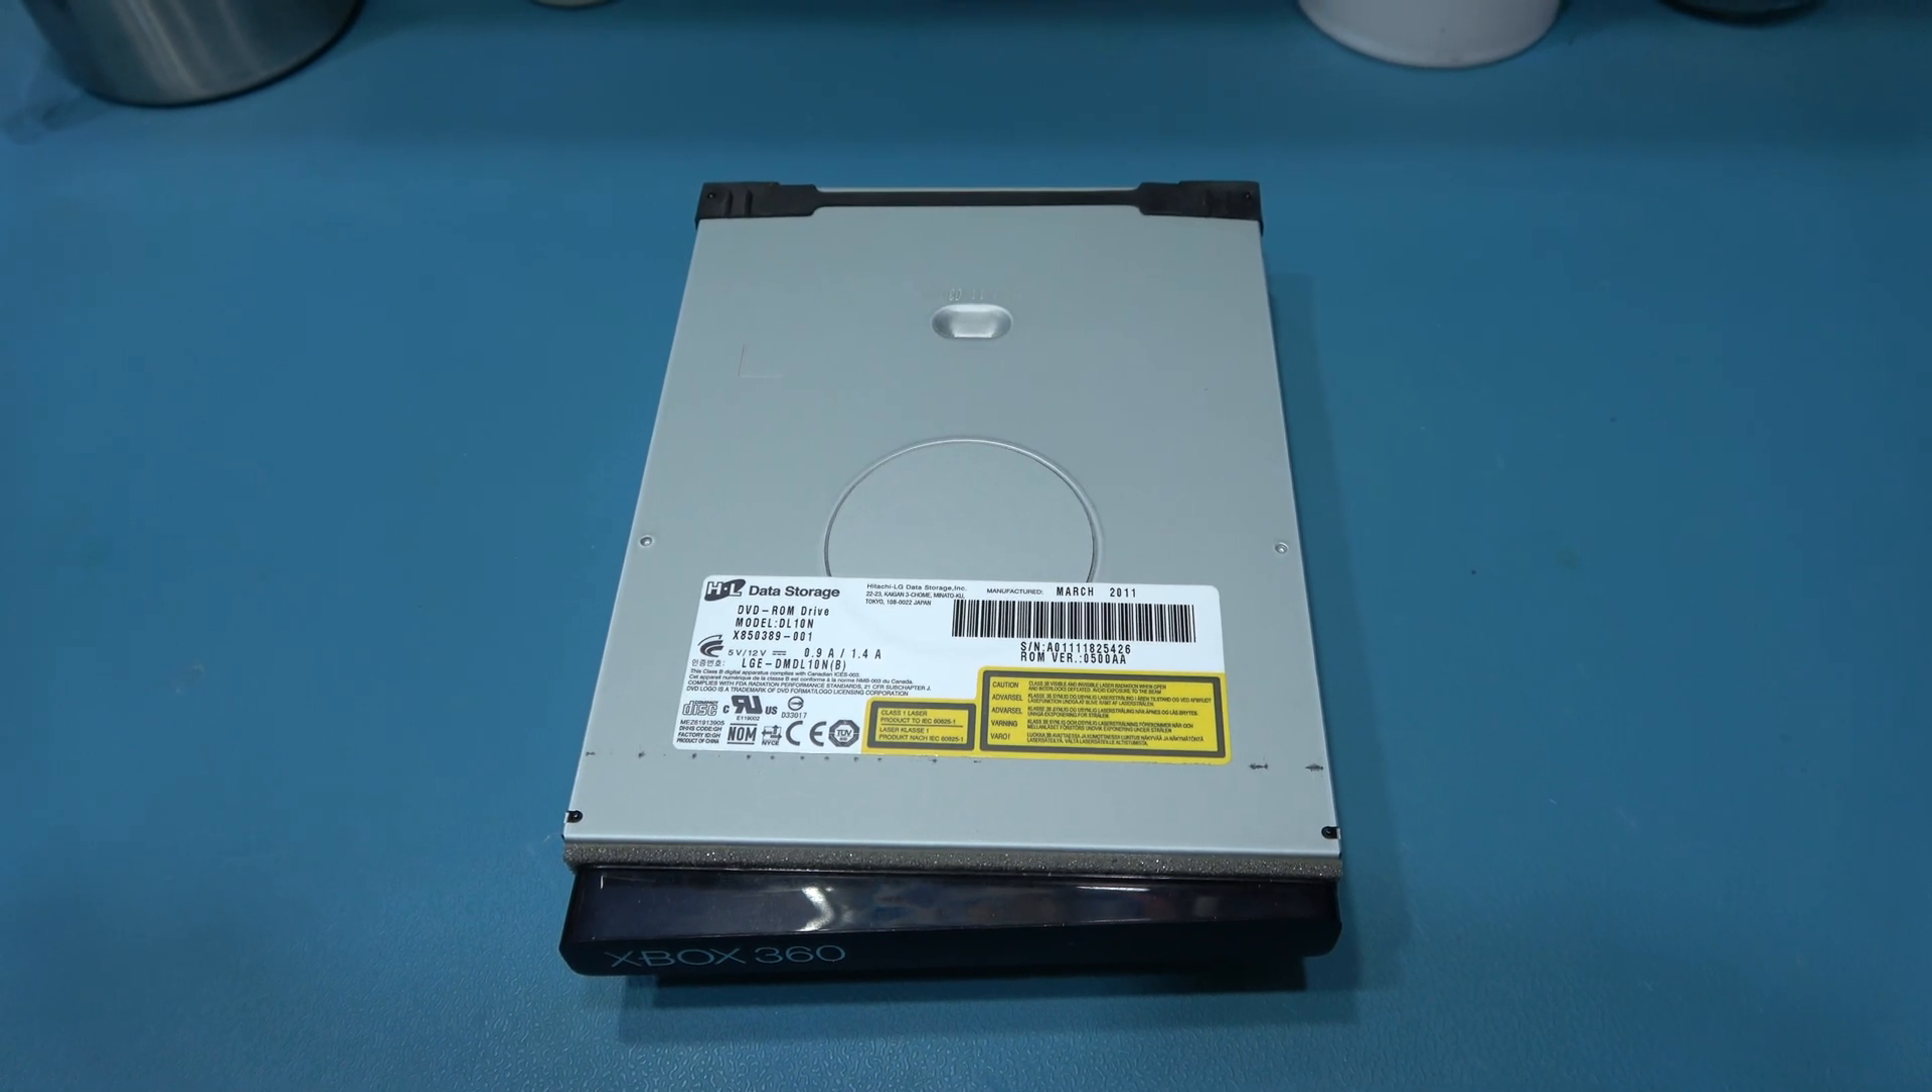And as you can see, it's the Hitachi DVD-ROM drive taken out.